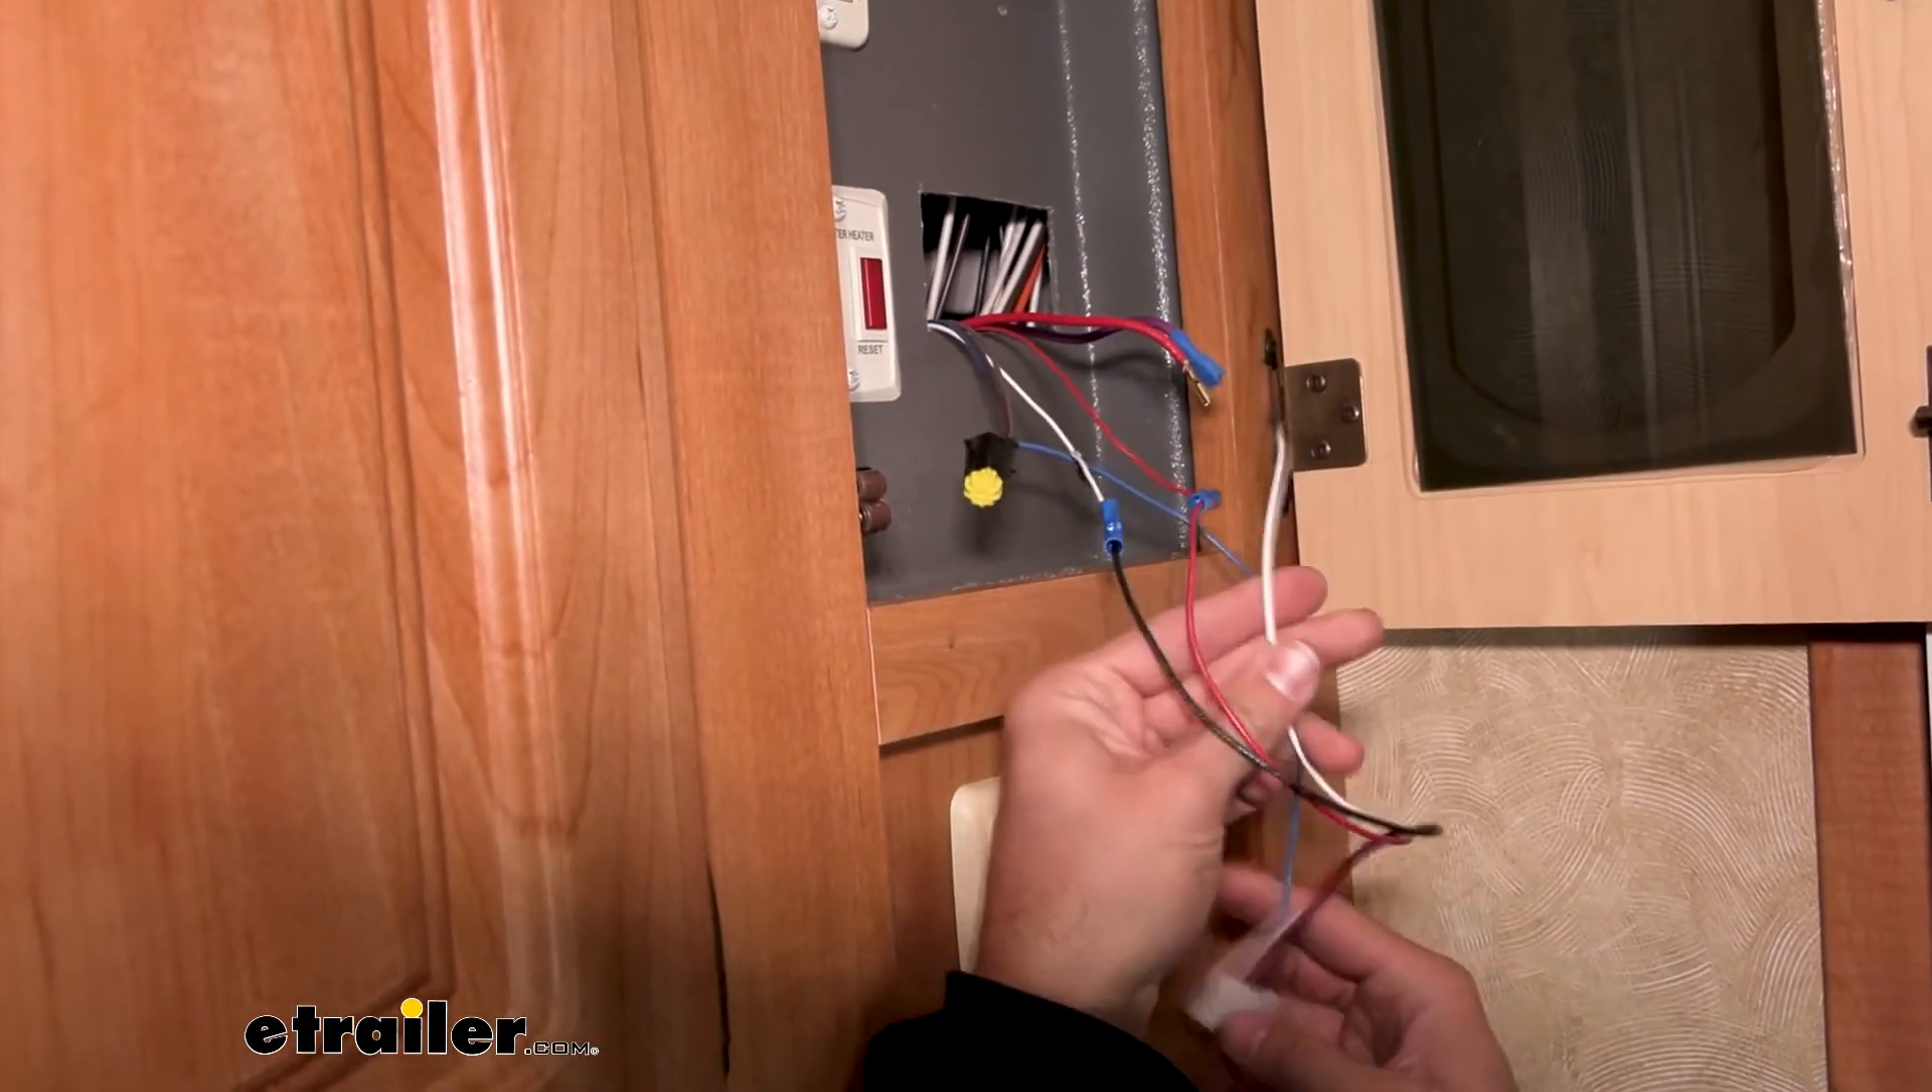The last wire that we have to connect is our white wire right here.